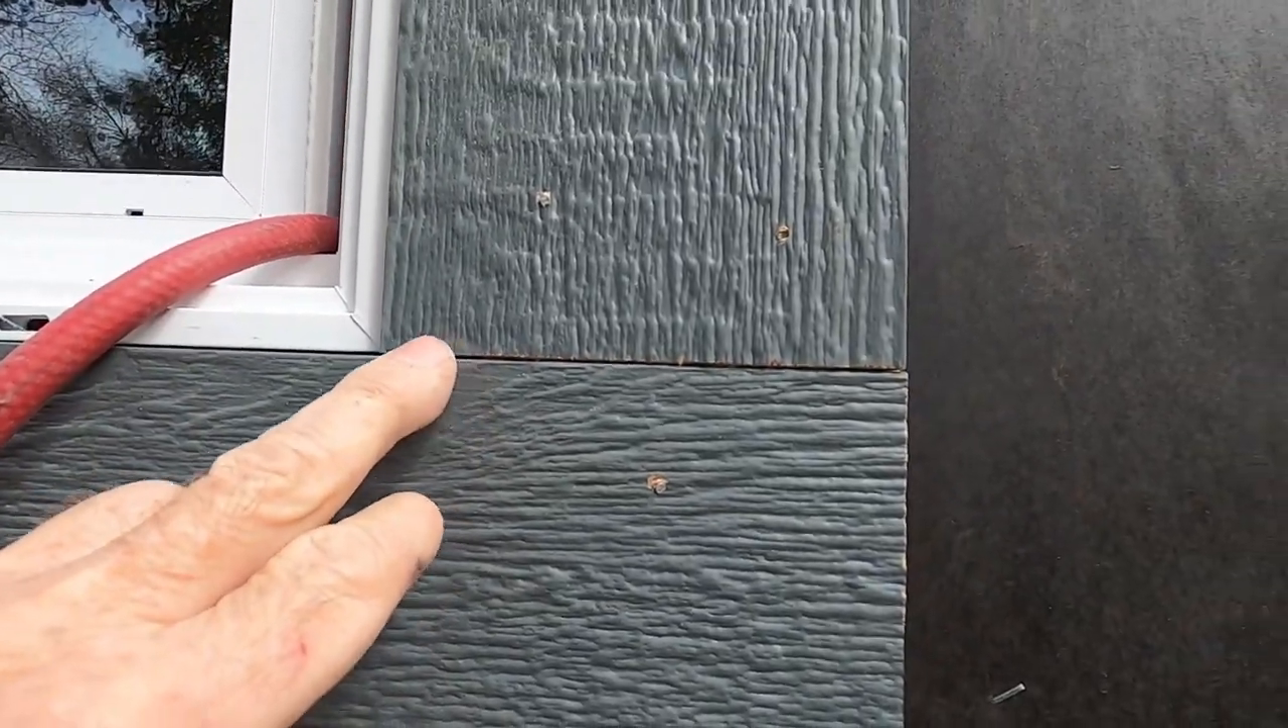You can see here what I have done is my my bottom board goes through okay uh my top board goes through as well all right and then the sideboards fit in between the top and bottom board so I just have what's called a butt joint here.